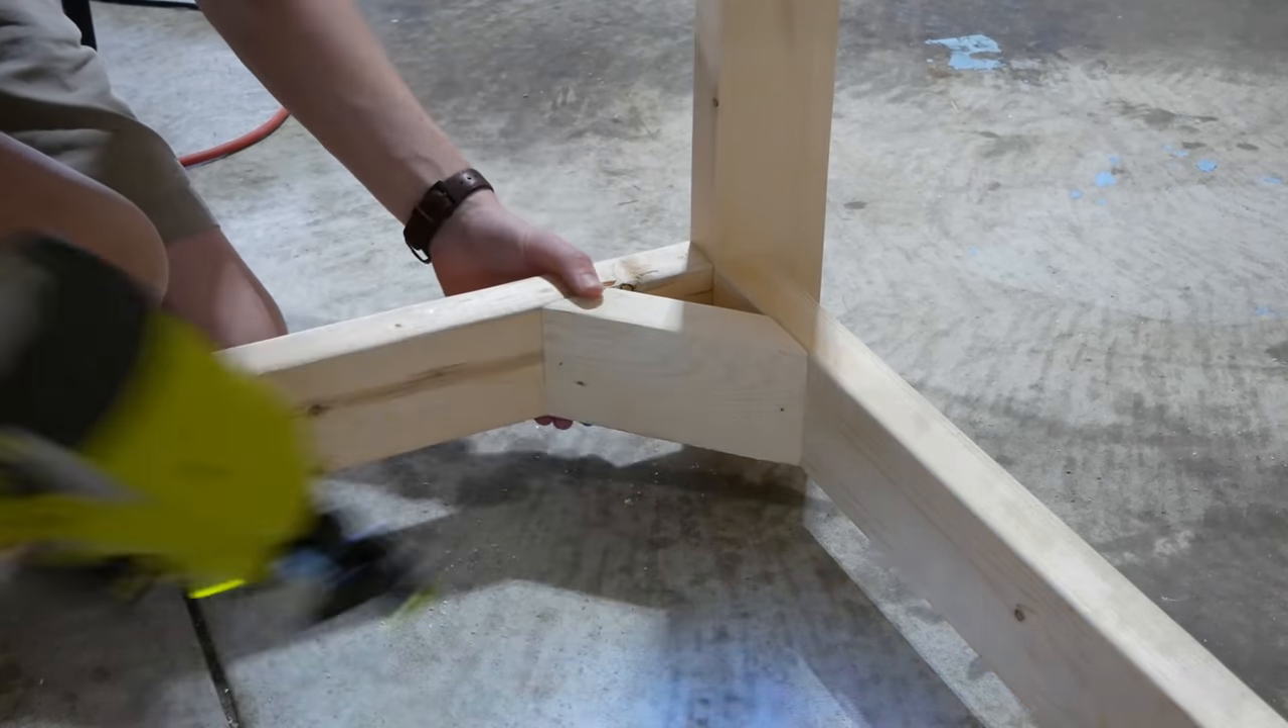I cut some 45 degree miter blocks on the miter saw, and tacked them in place with my brad nailer.